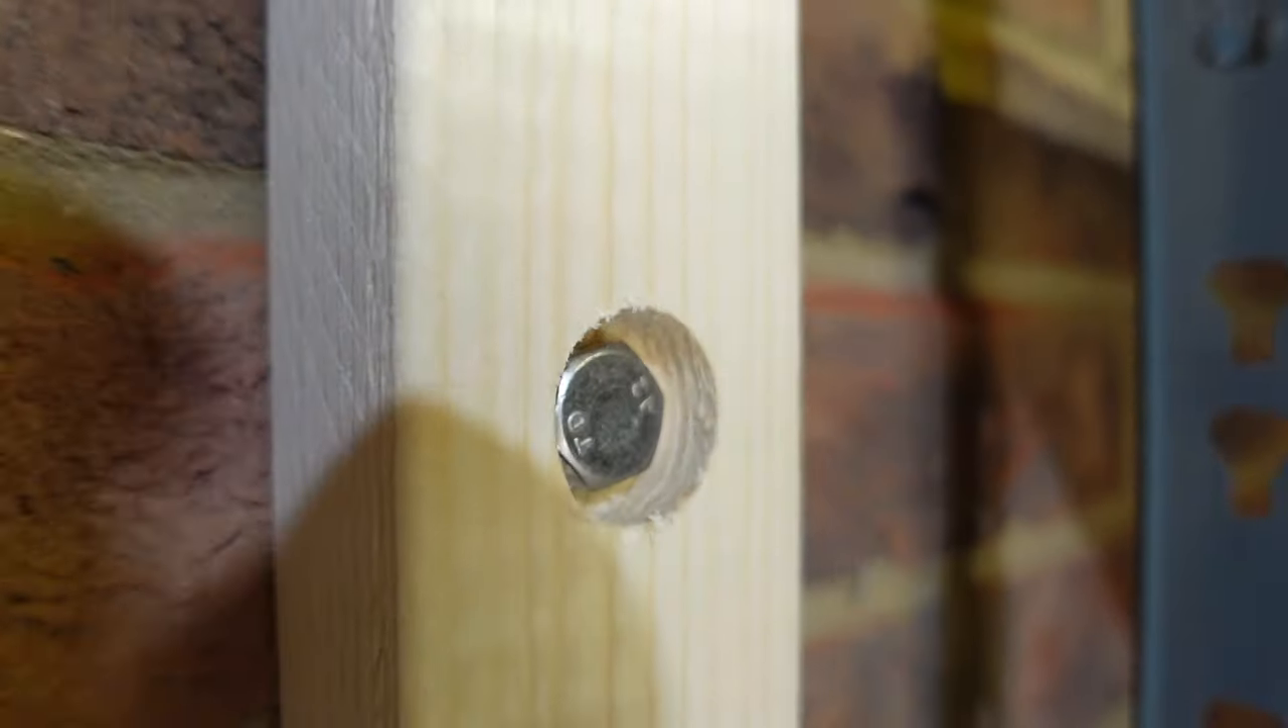The head of the bolt is recessed in the piece of wood.